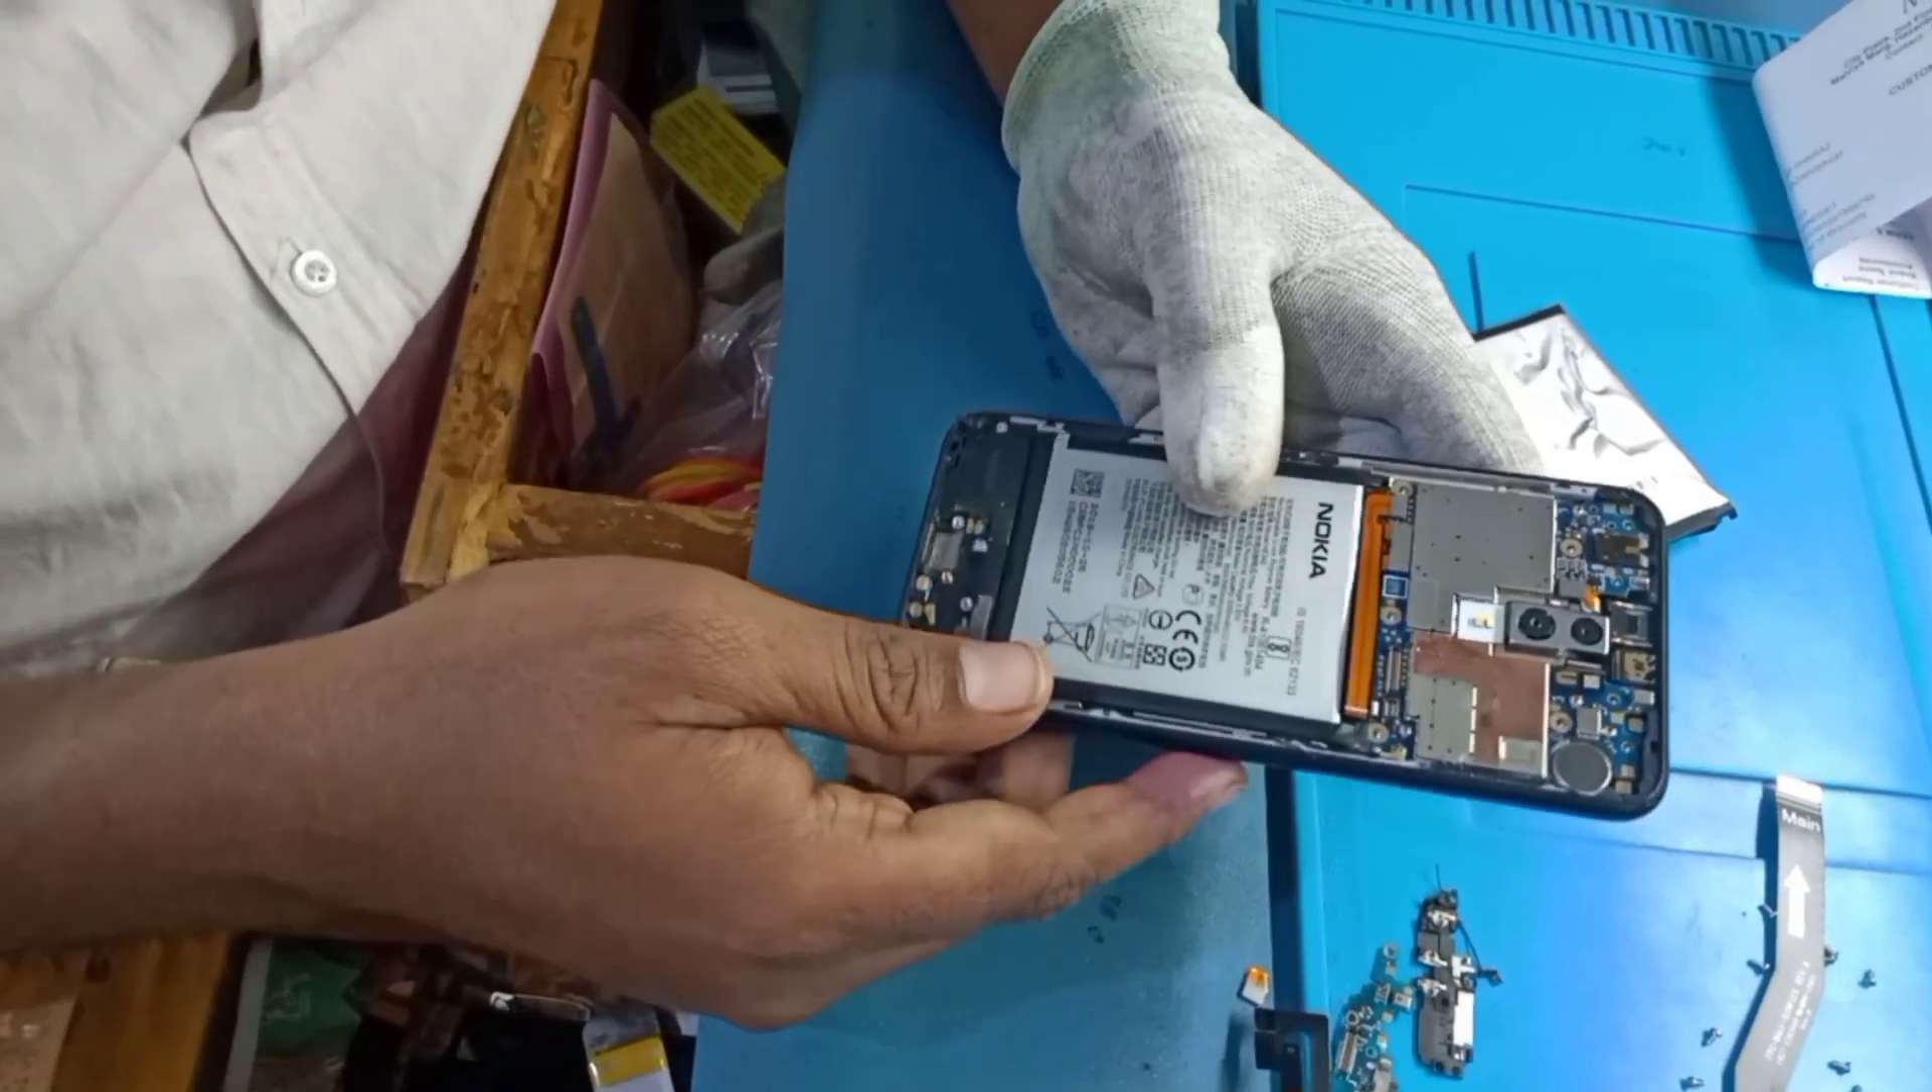बैटरी हमका इंस्टॉल हो चुका है।